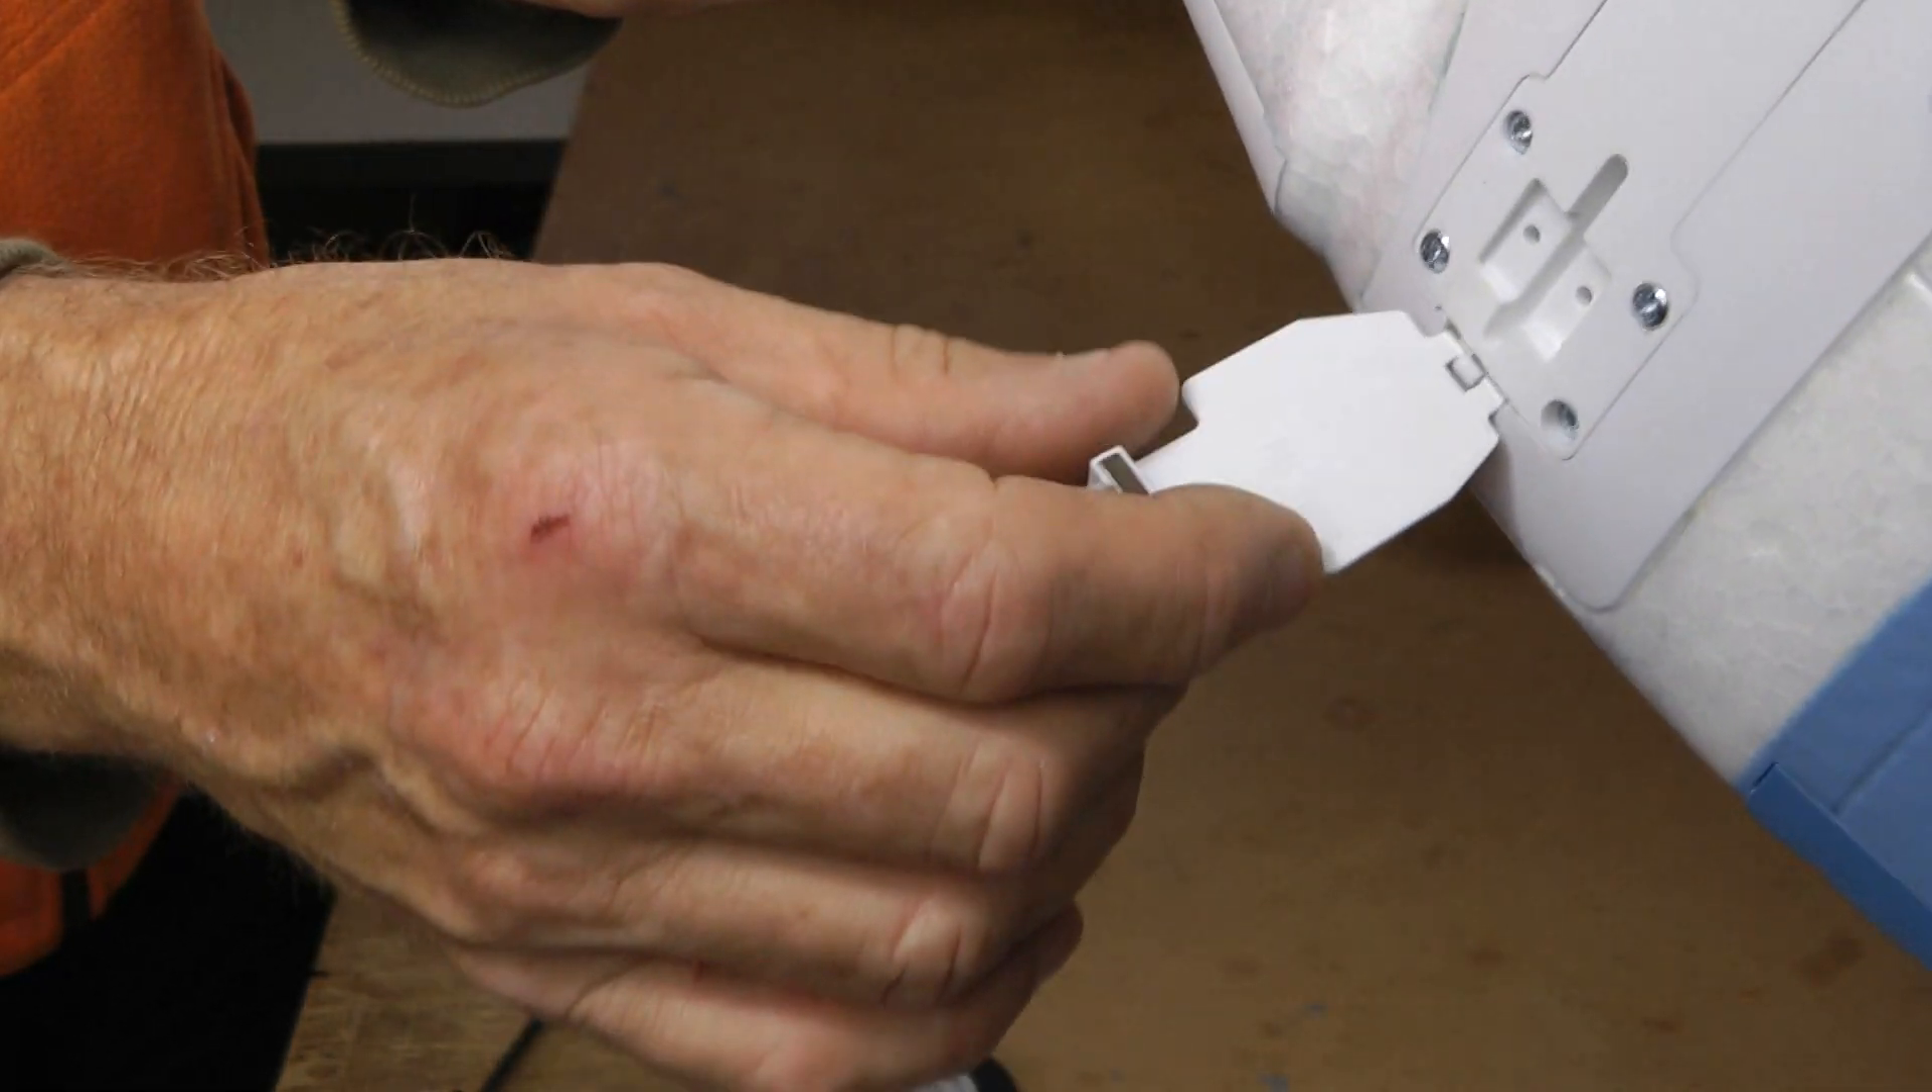As you can see we have the gear door assembled on there.